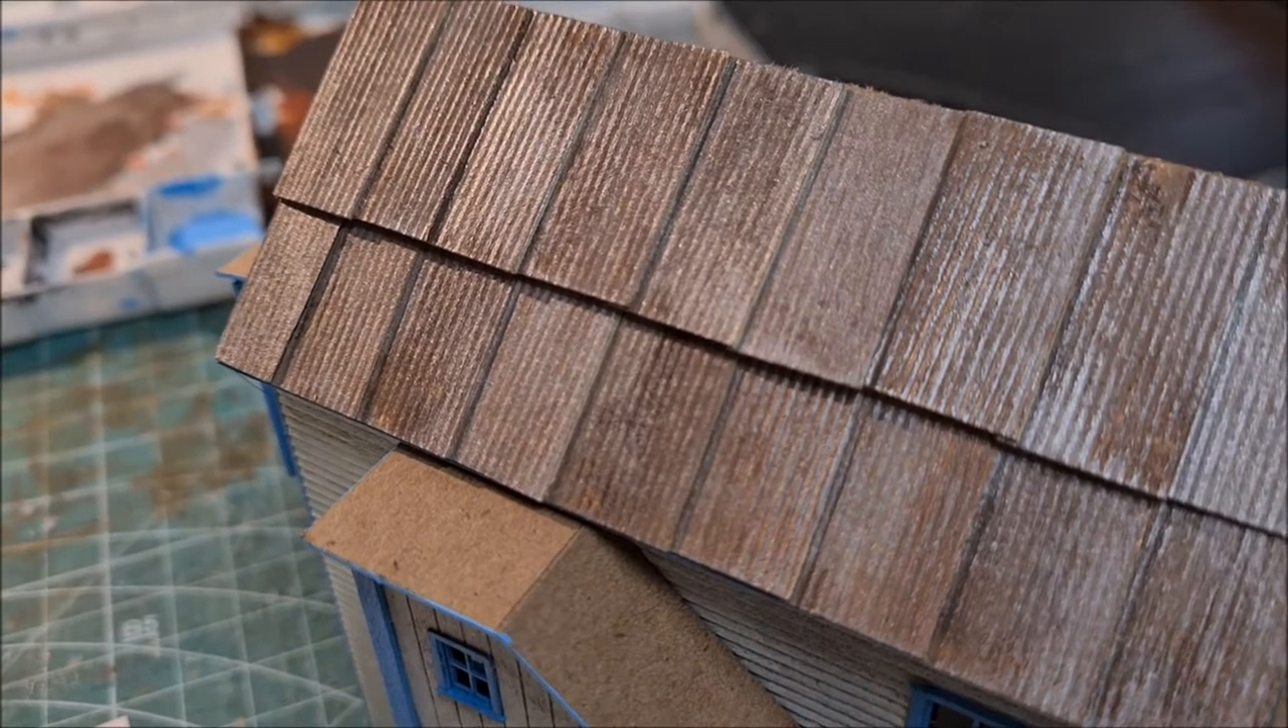So I glued on the corrugated metal on one side of the main roof.